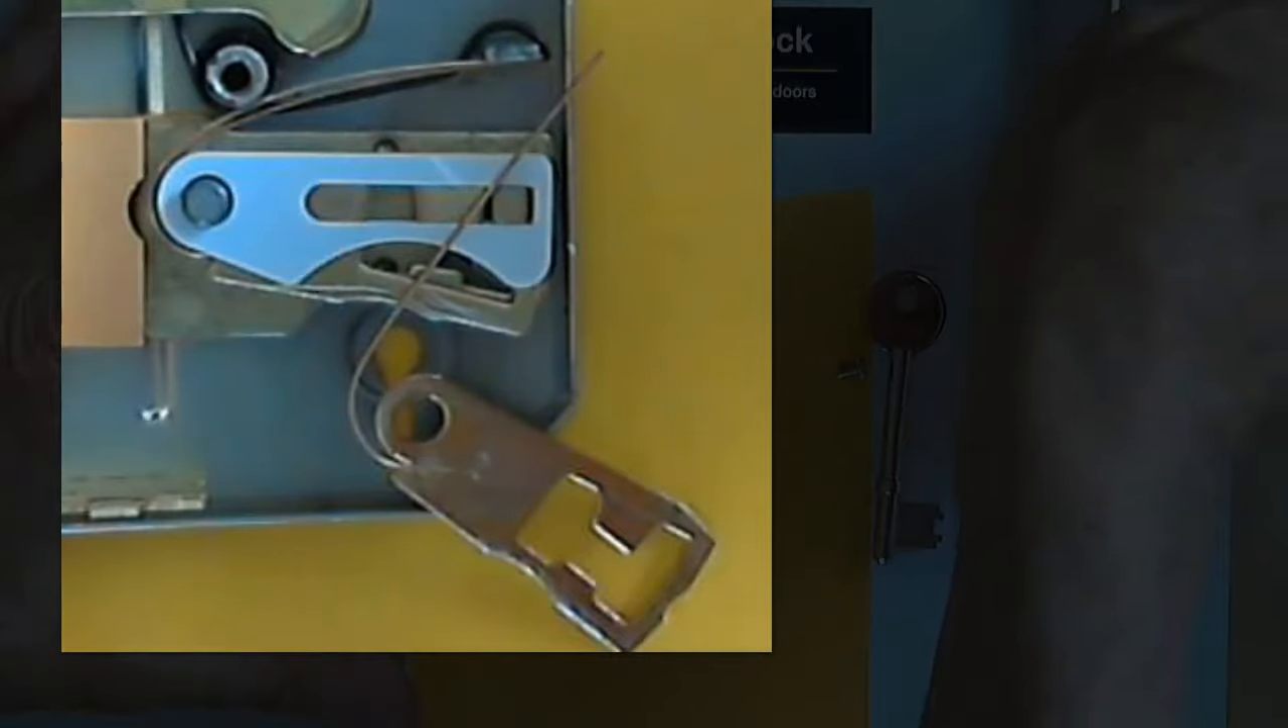And already you can see that one of the levers has detached.